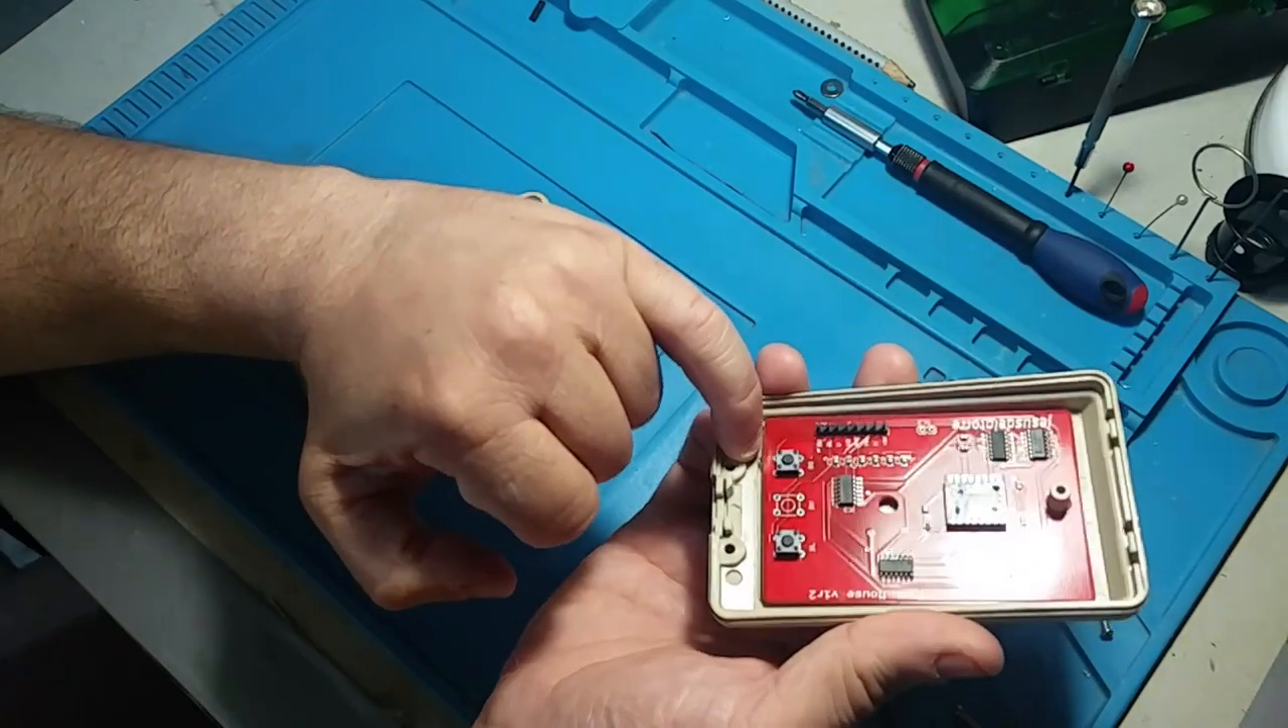And as you can see, the board now fits perfectly, but I couldn't screw it in, so I had to hot glue it in also.